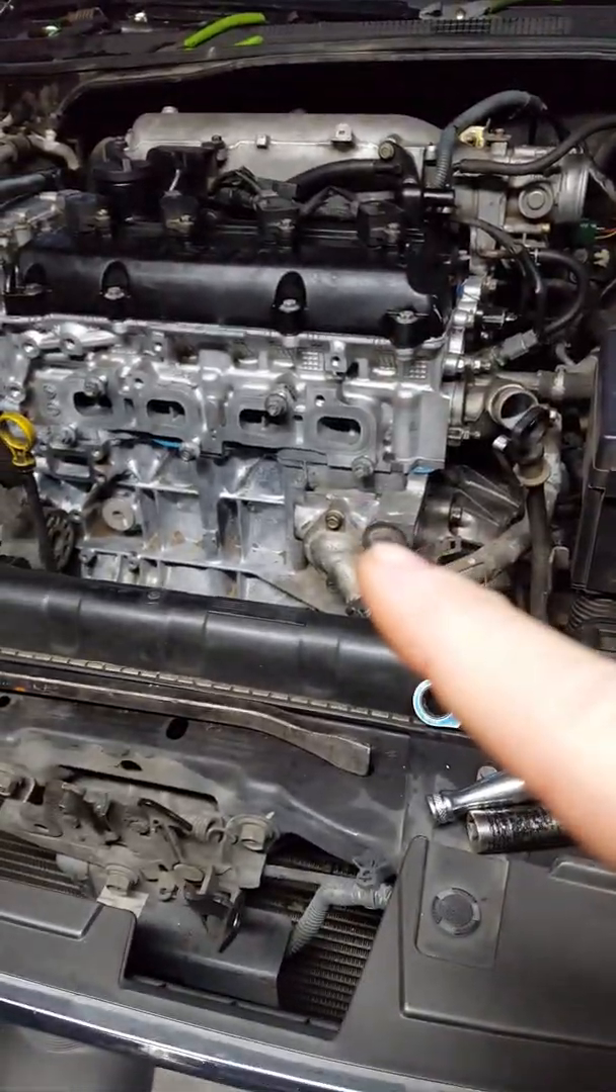Oh okay exhaust manifold is off it is gonna be loud but I got it running.